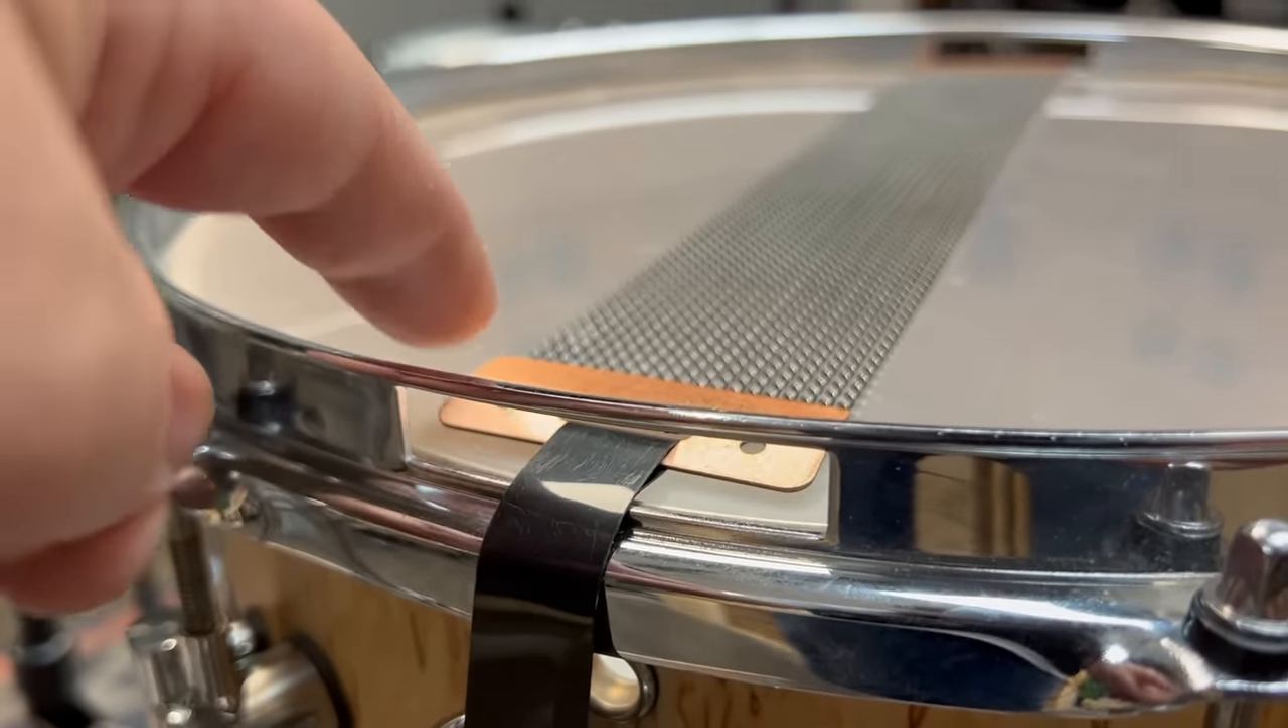With this drum the snares aren't even engaged on the snare side head fully because the strap is hitting the rim which is why this drum sounds a little bit honky.